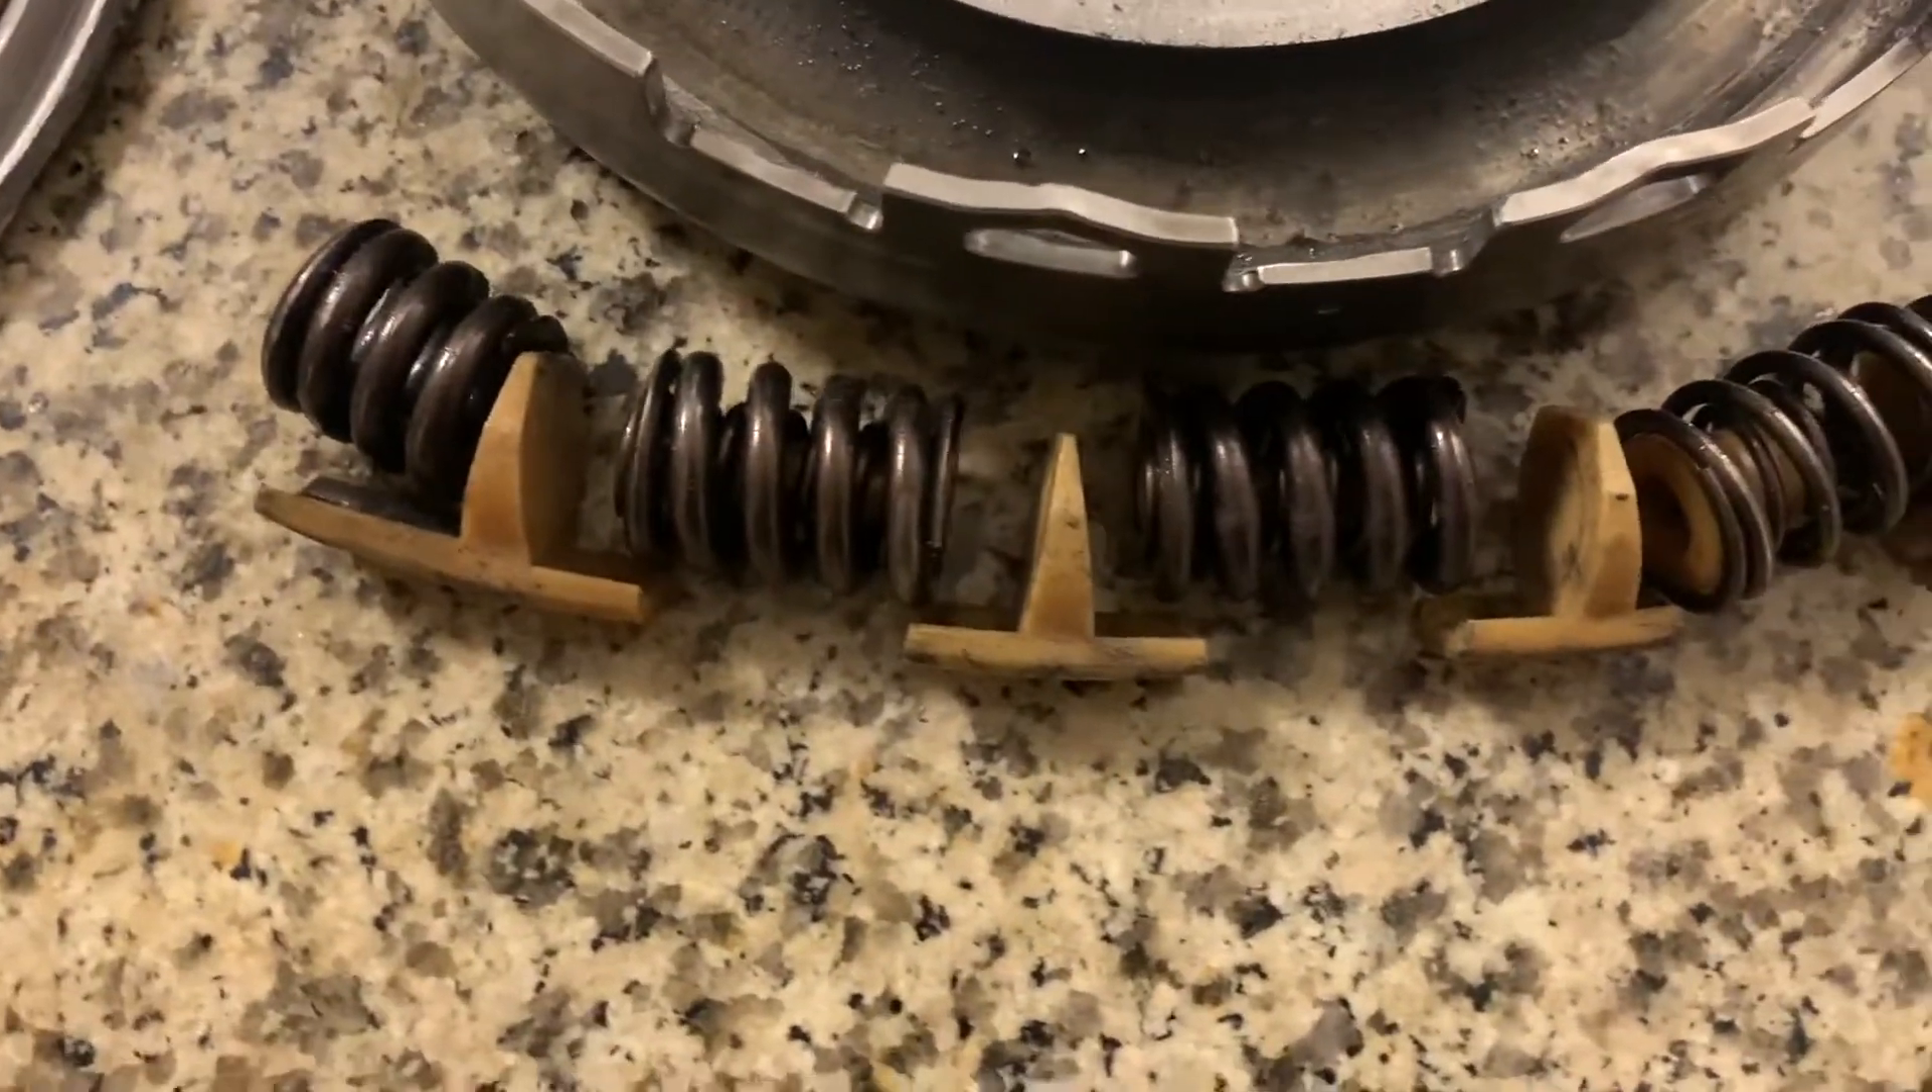So here are all the retainers and the springs removed.